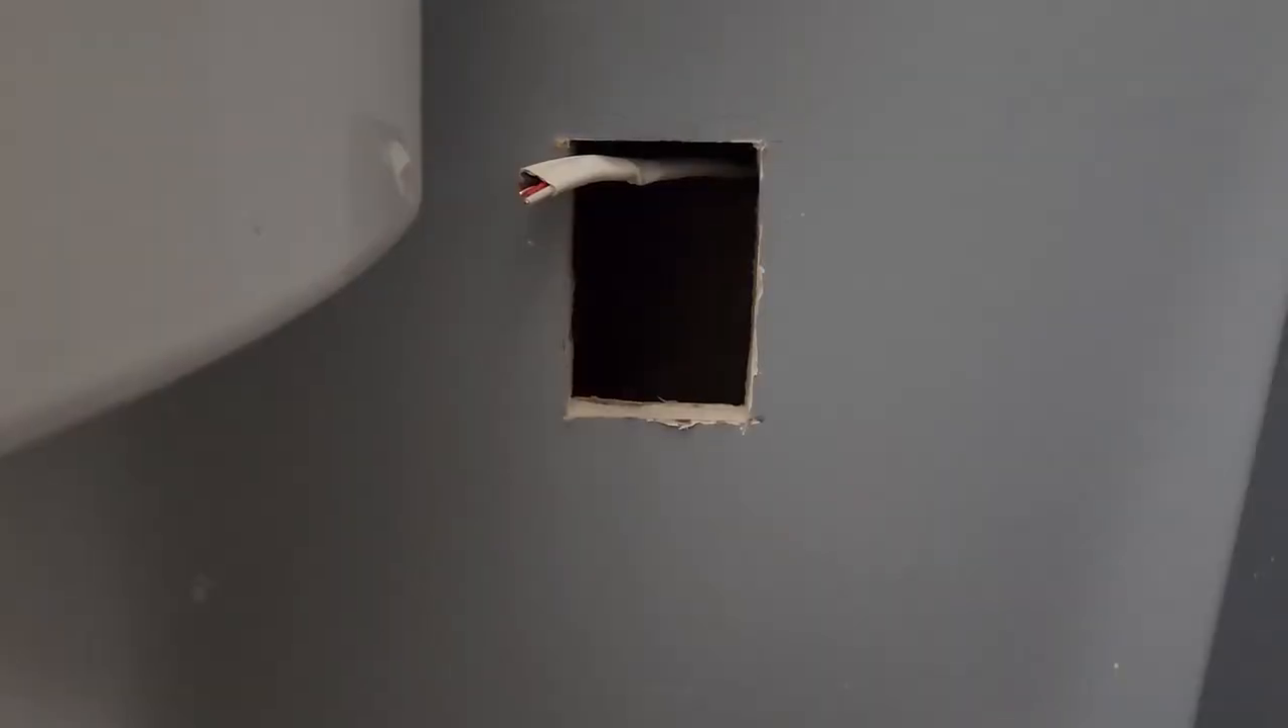We finally fished the wire down.